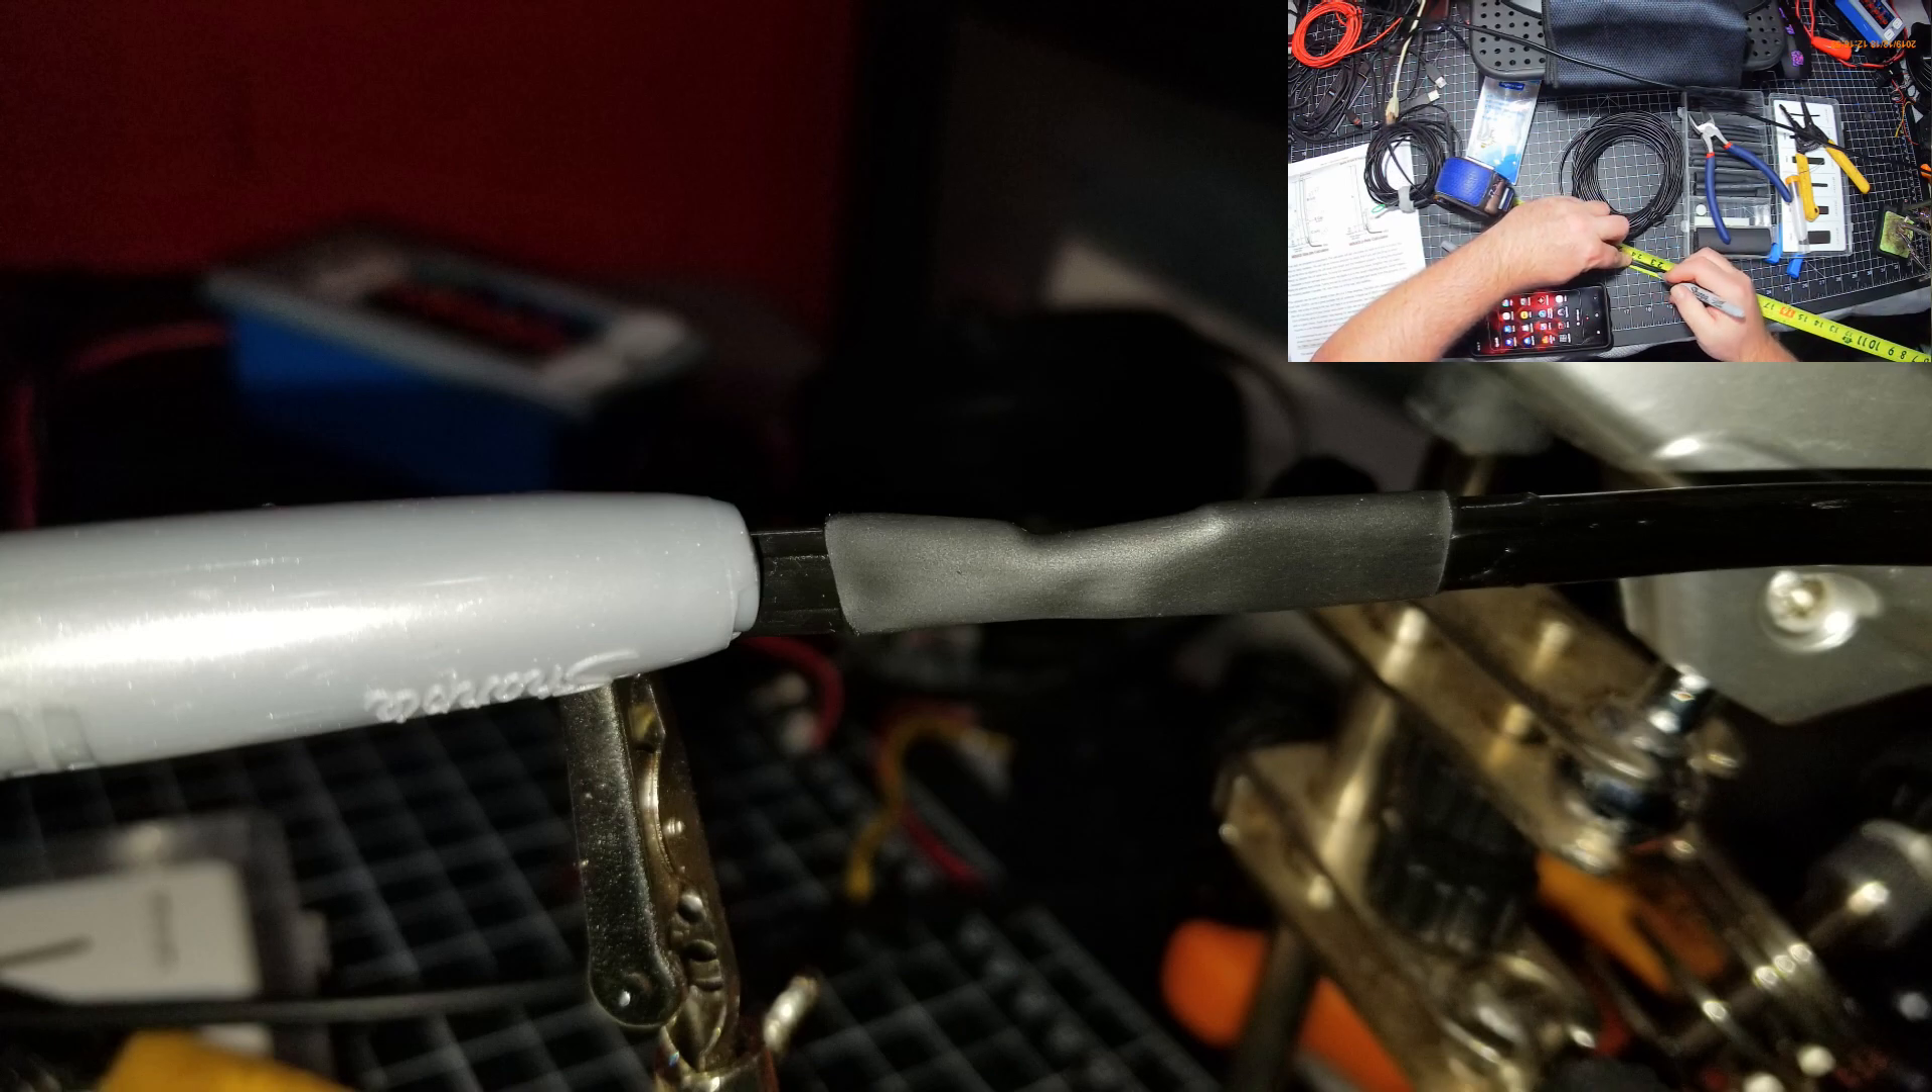So here we've made this little cut, we've put on the heat shrink, we've melted it down, and so this little section, this little cut, is good to go, and we're ready to move down towards the bottom.